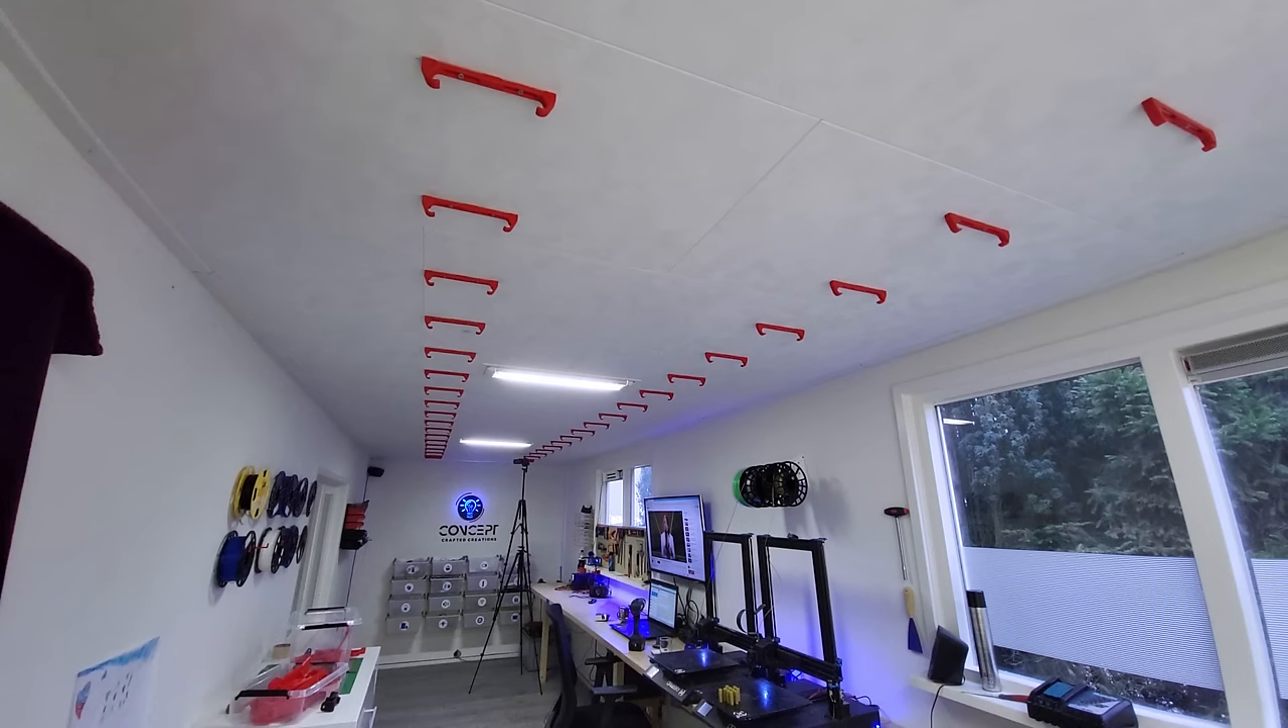With all brackets in place for the first axis, it's time to add the rail.